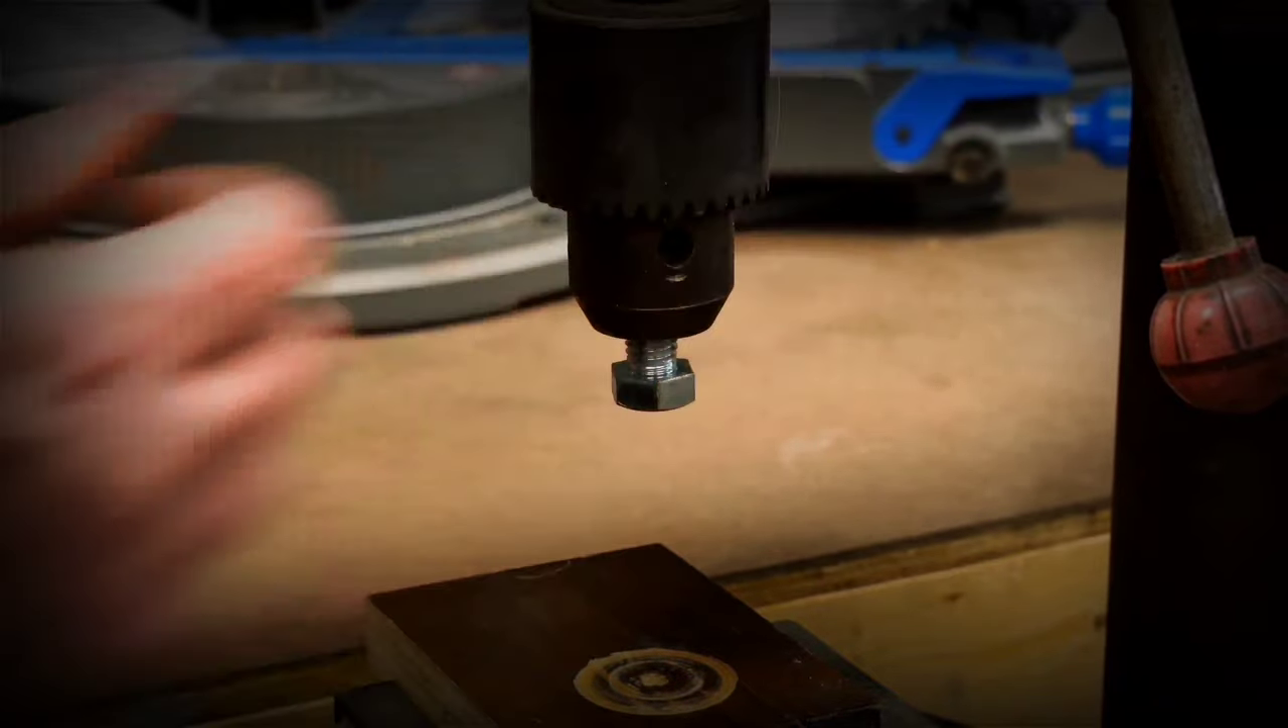Next, I installed a bolt into the chuck of the drill press.